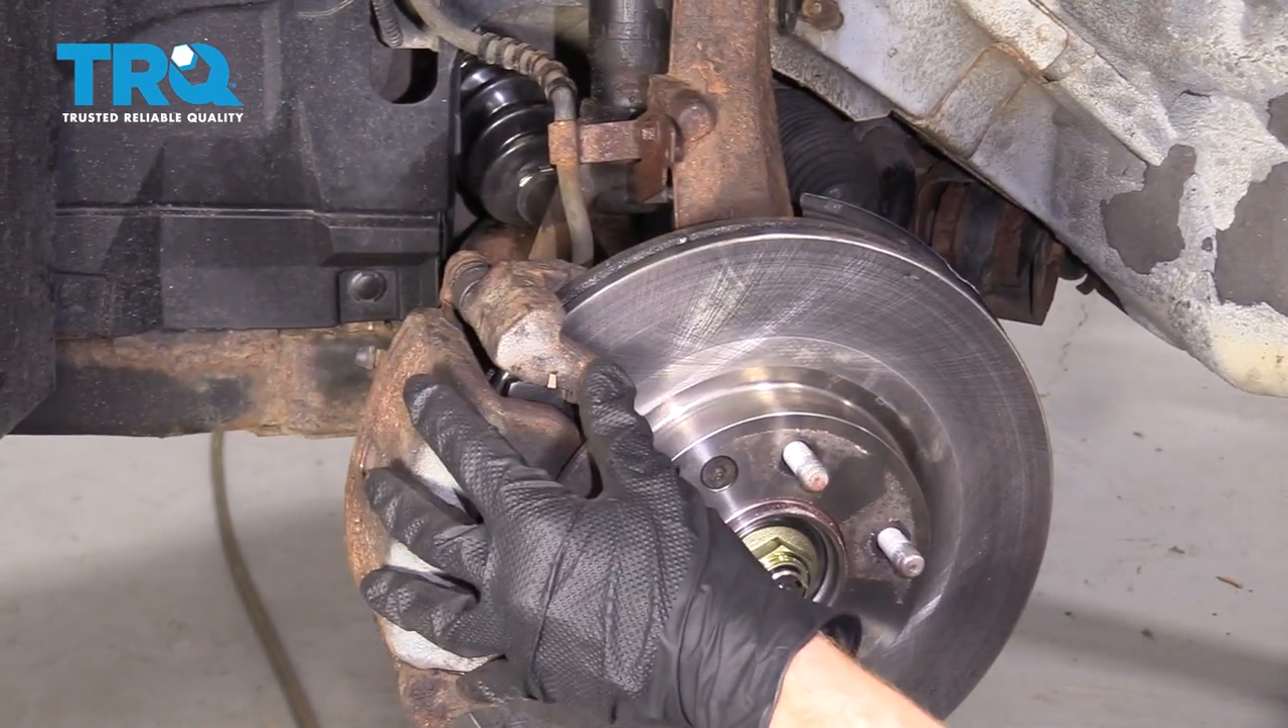Now with the wheel off, we have a nice clear view of our front caliper.